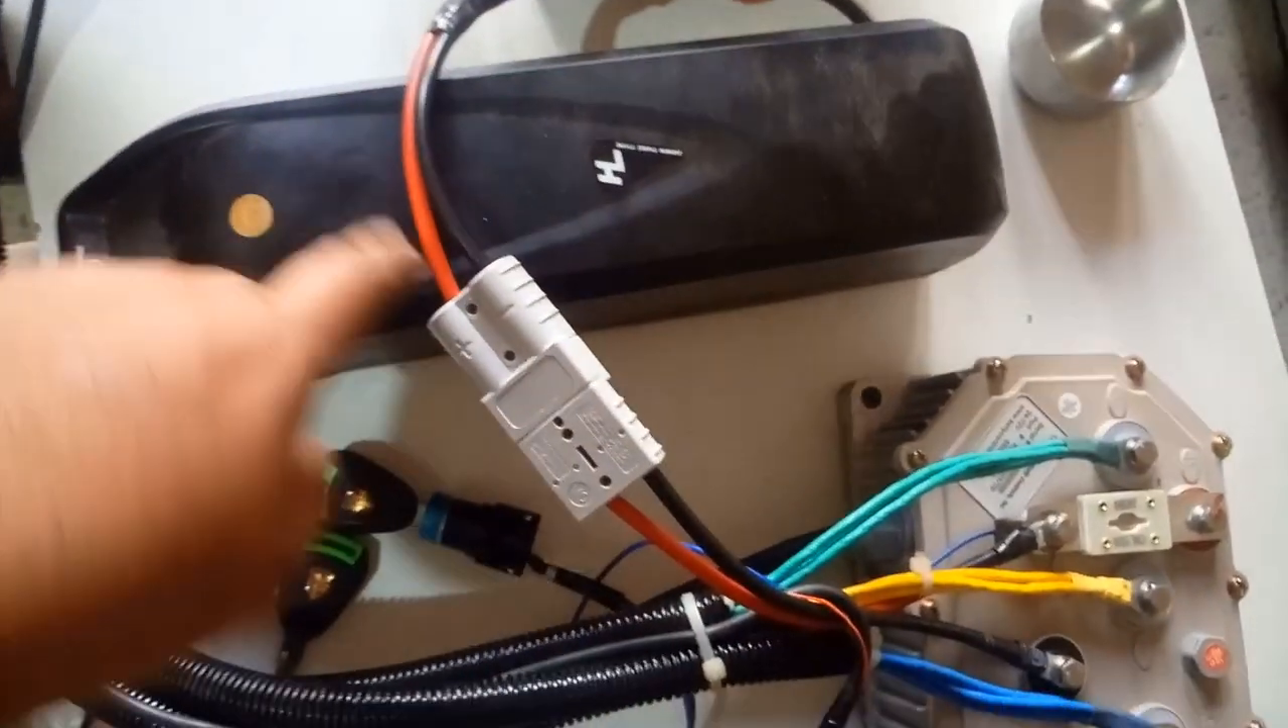यह मैंने battery का connection point connect कर दिया है।